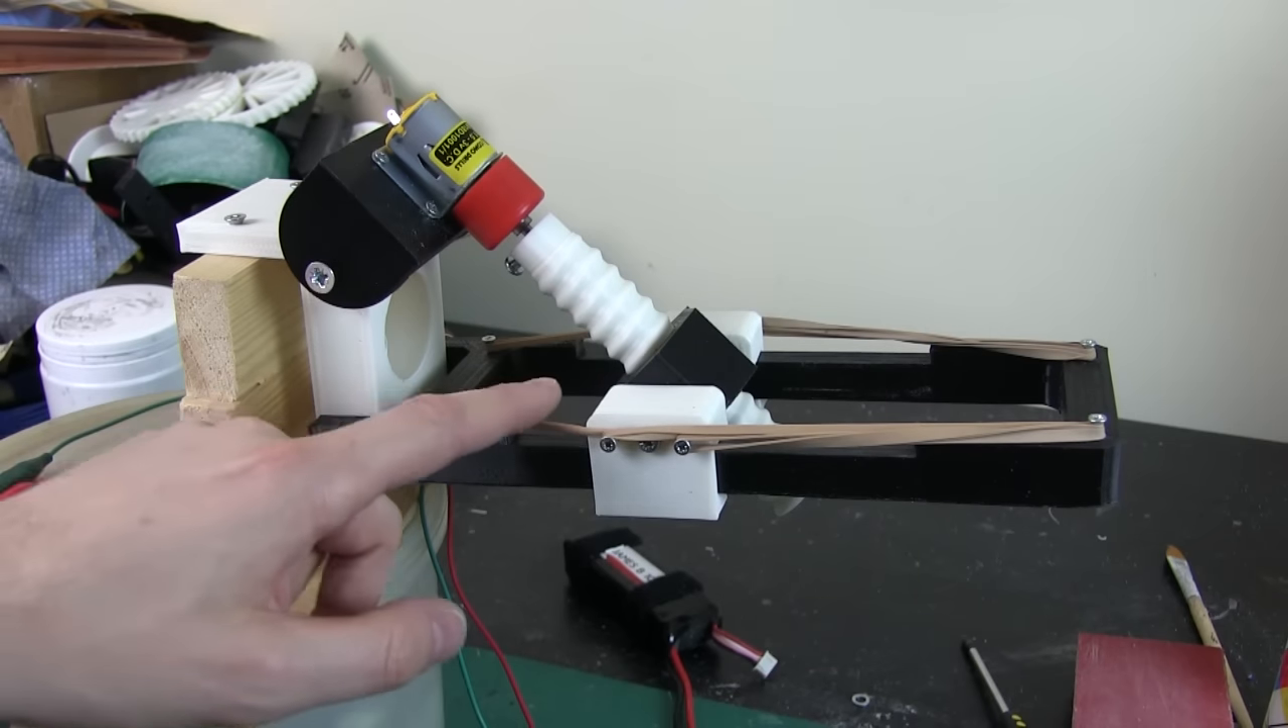I've now got this slider here which slides up and down and it's restrained with elastic bands.